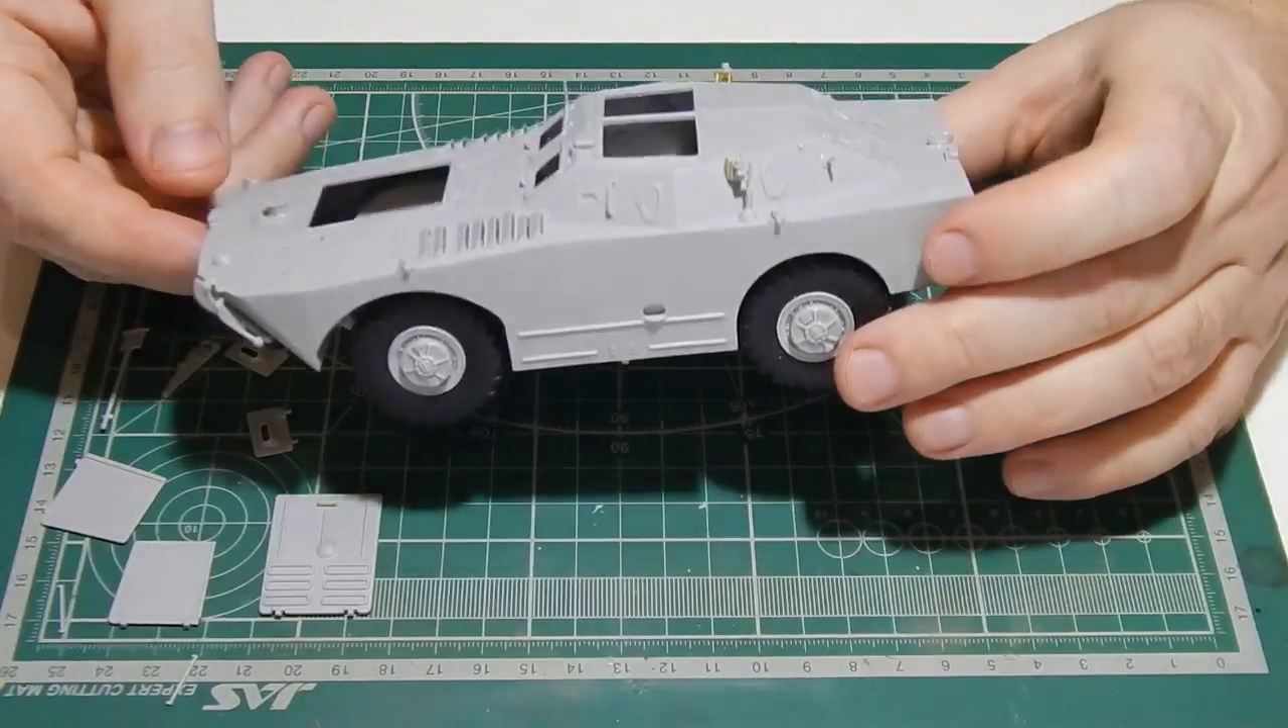Как видите, уже собрал корпус, соединил нижнюю и верхнюю часть.